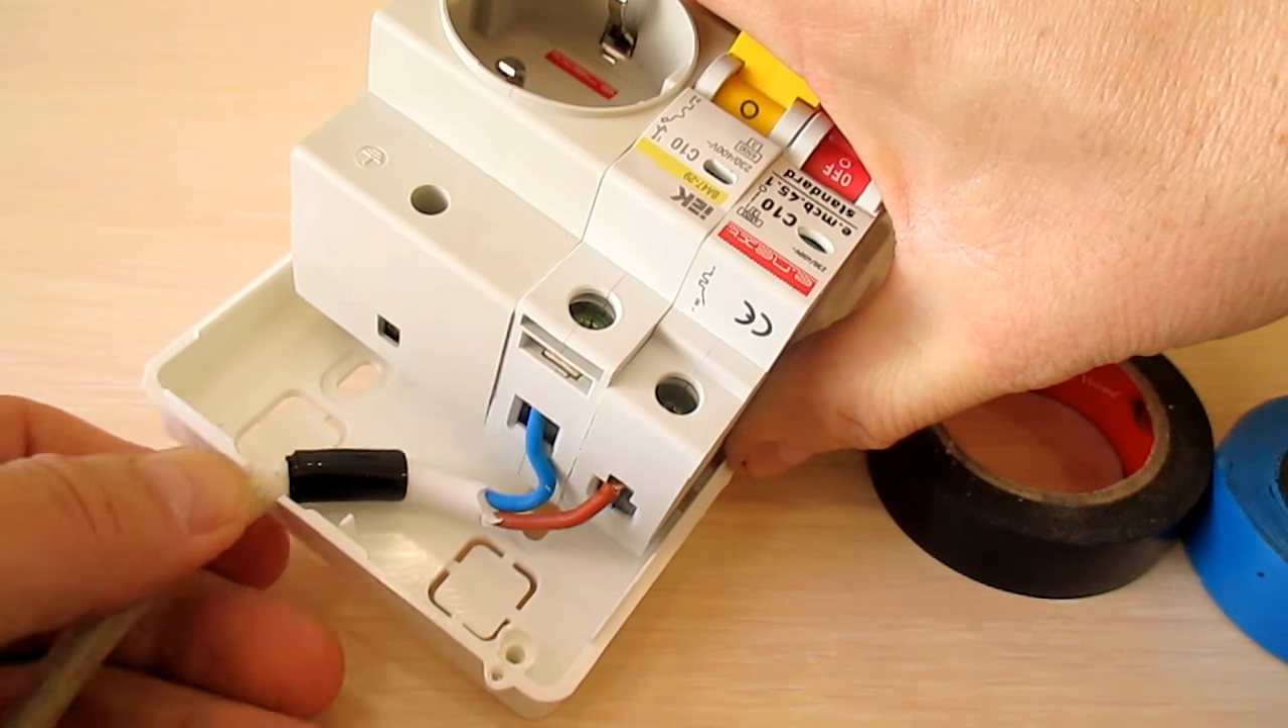Так готово такую вот втулочку сделал.